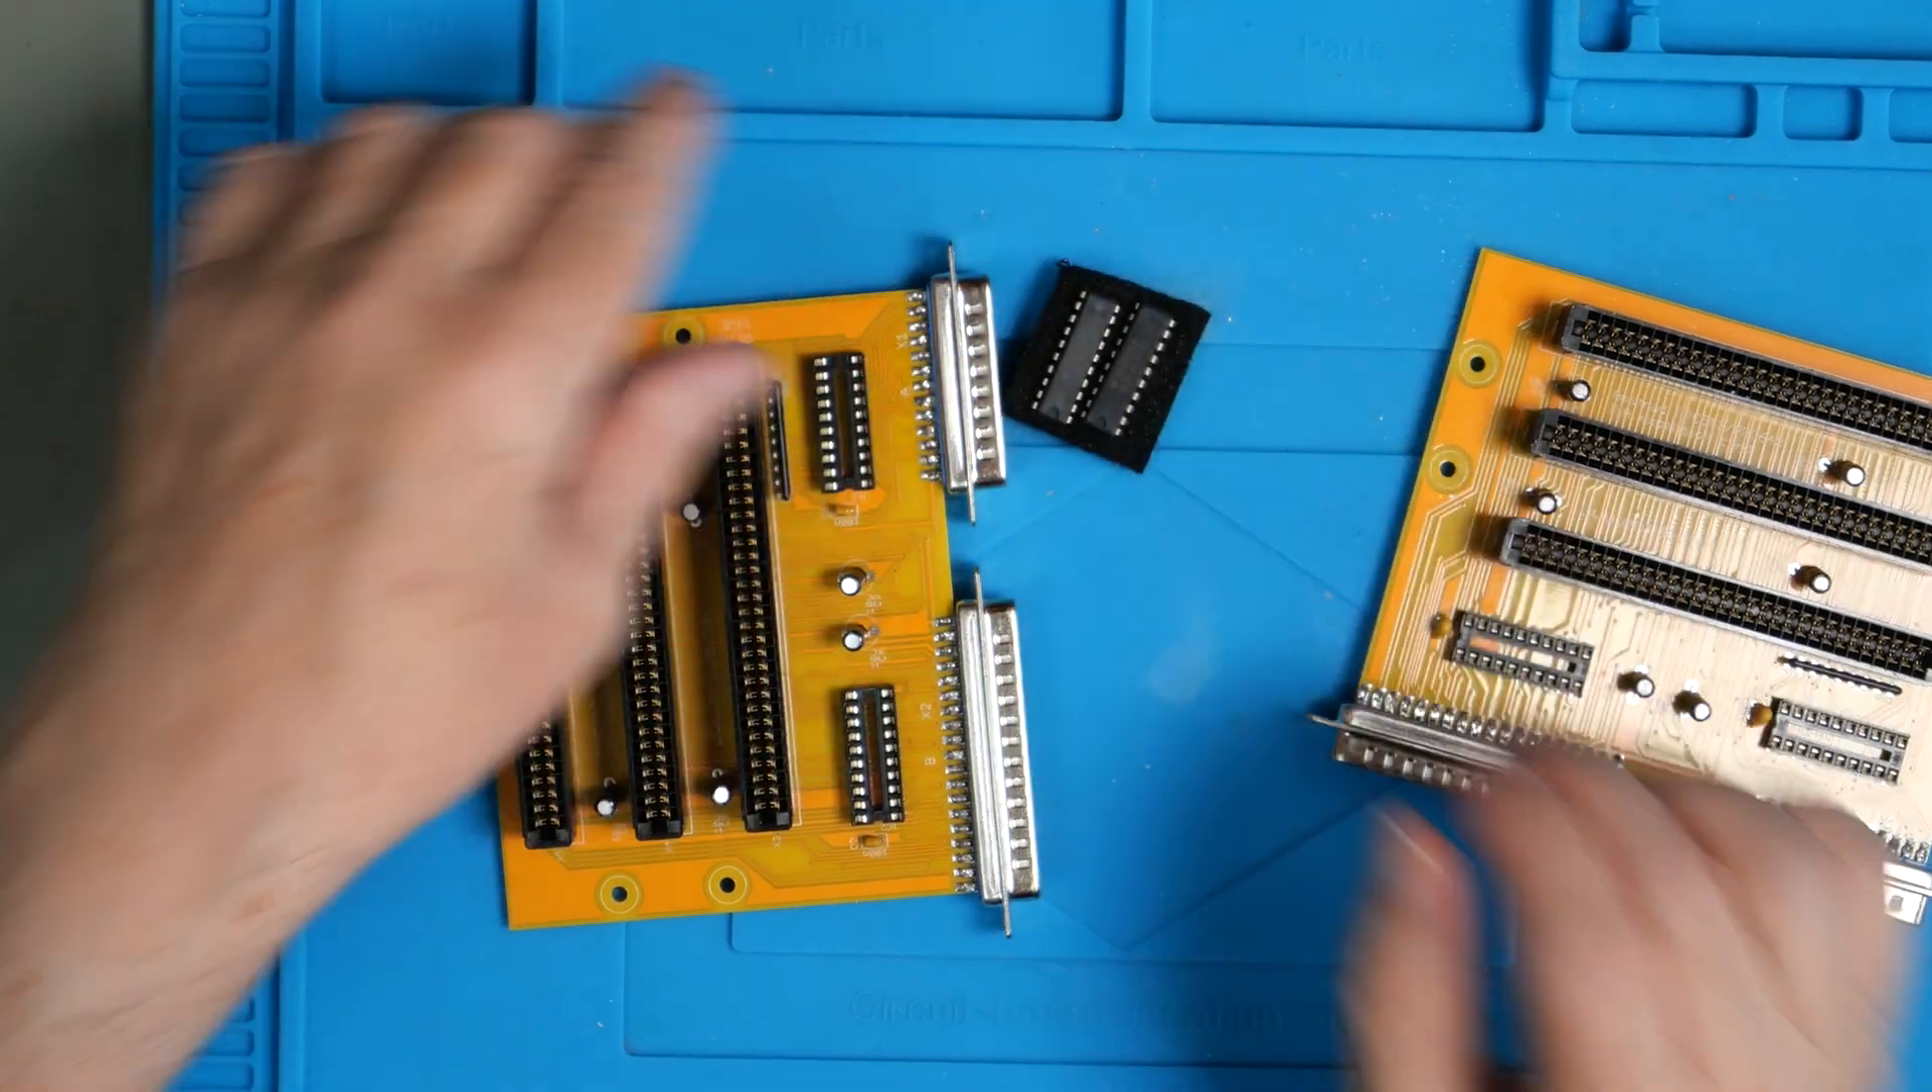The last thing to do is put the chips in.